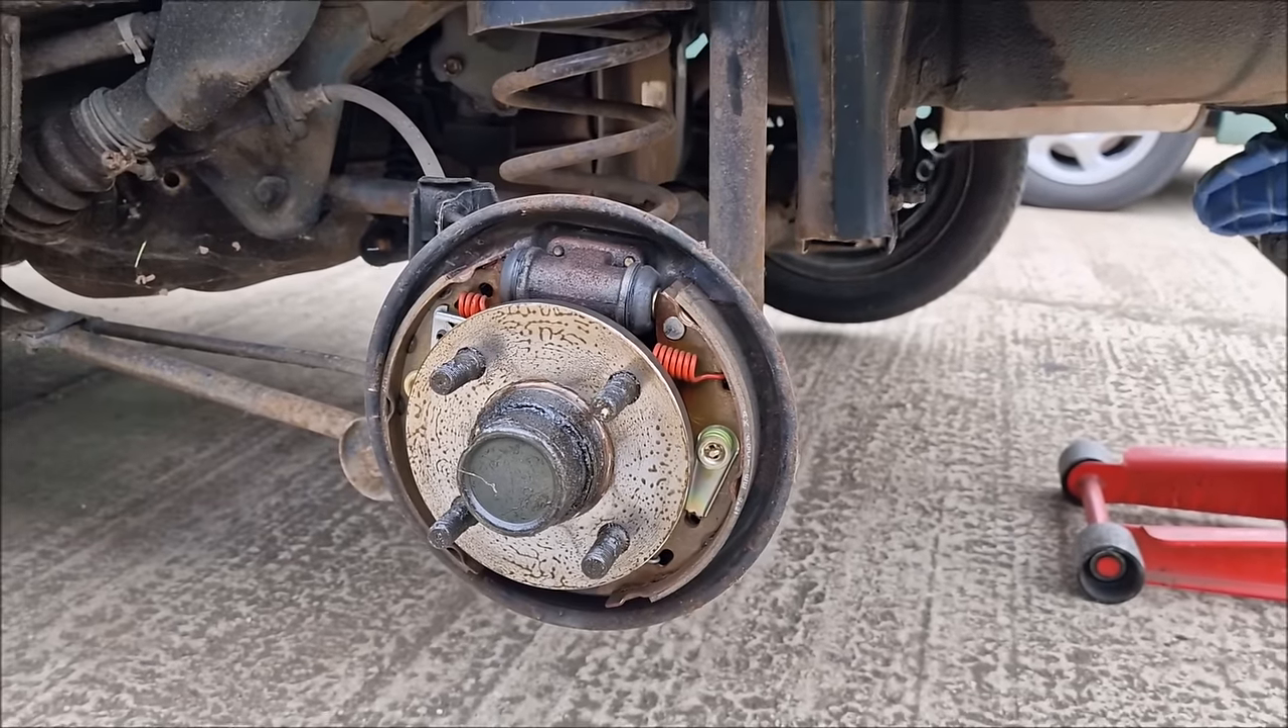Off comes the wheel. Off comes the, uh, brake drum cover.